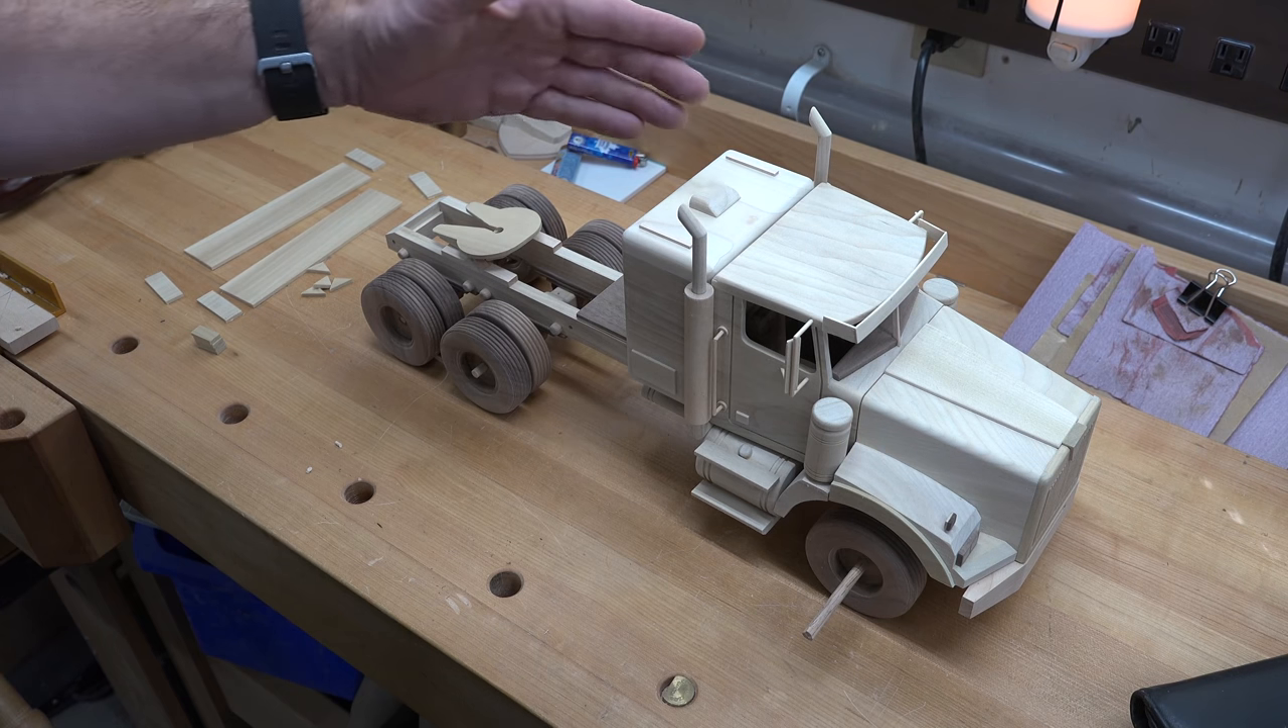Well we now have that sun shade mounted on the front of the rig and the grab handles on the side.